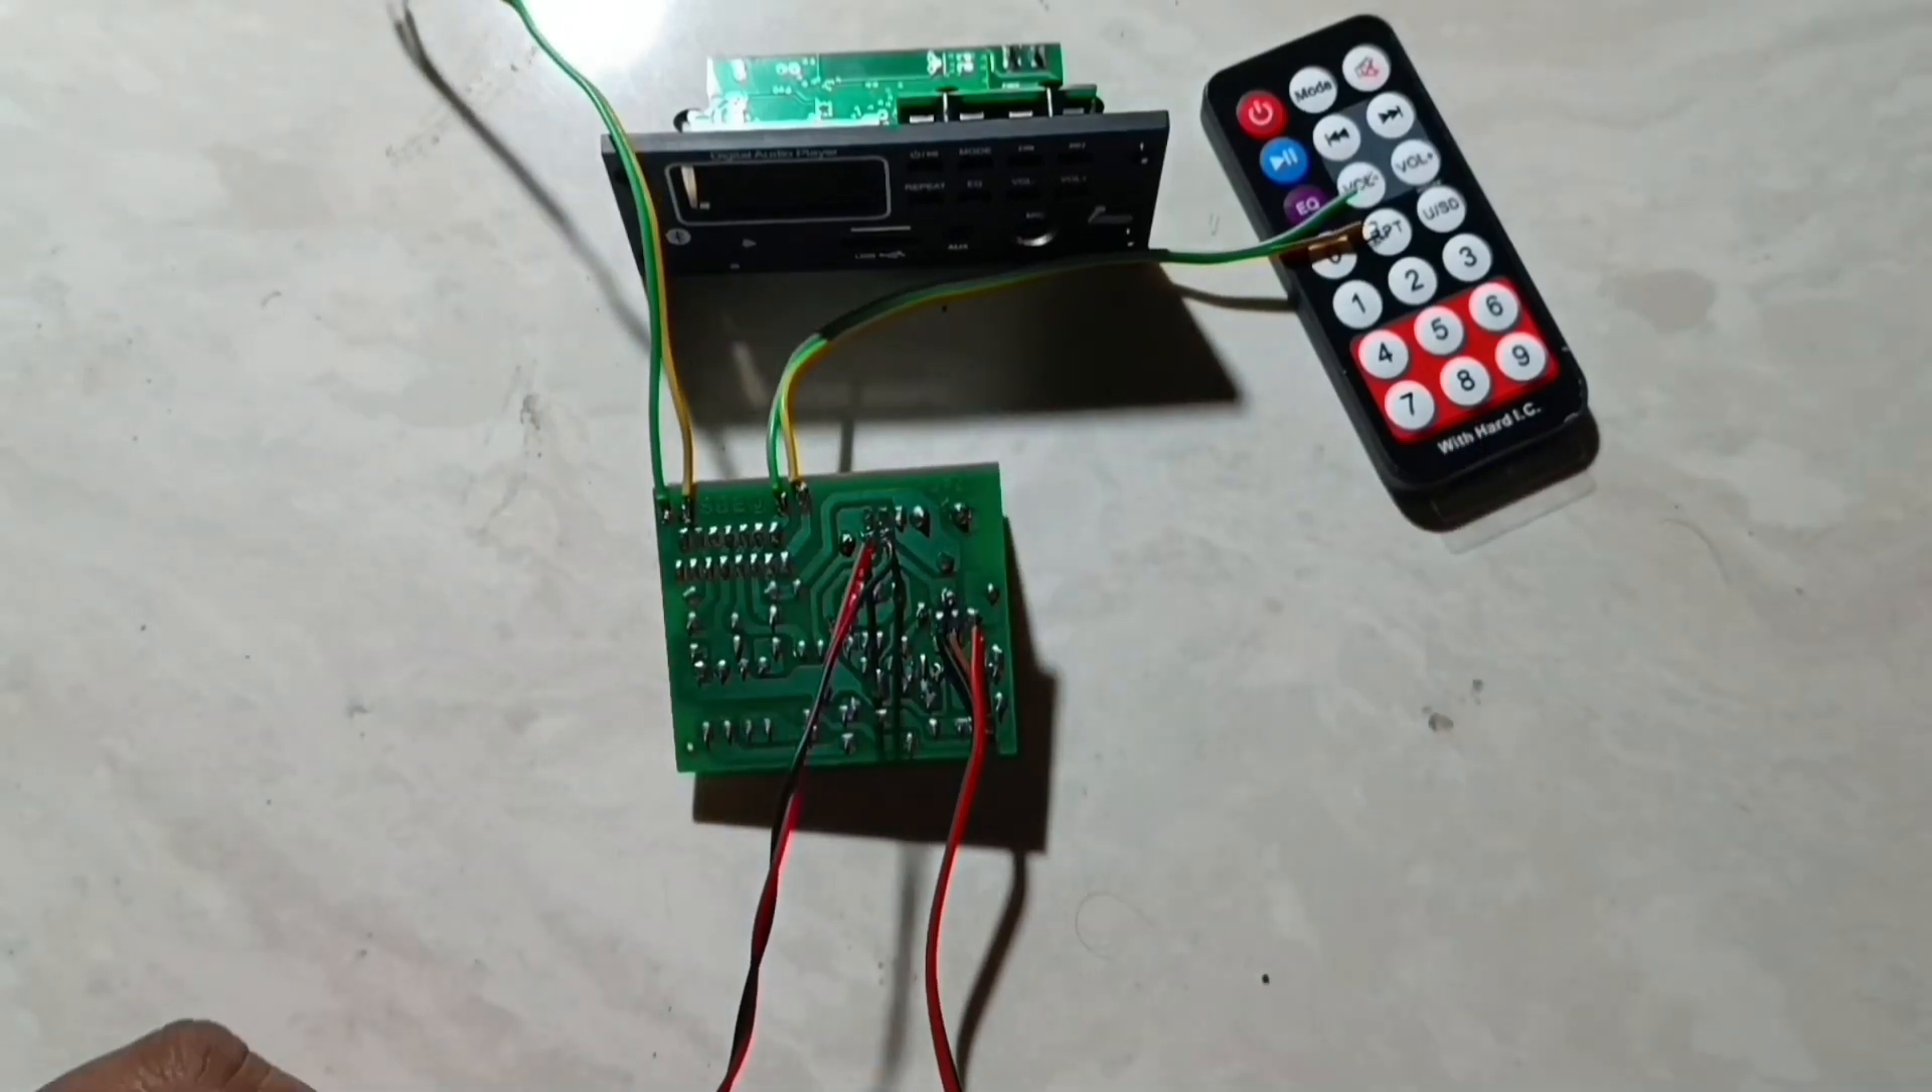Module का connection के लिए तो हम दो वायर जोड़ चुके हैं।